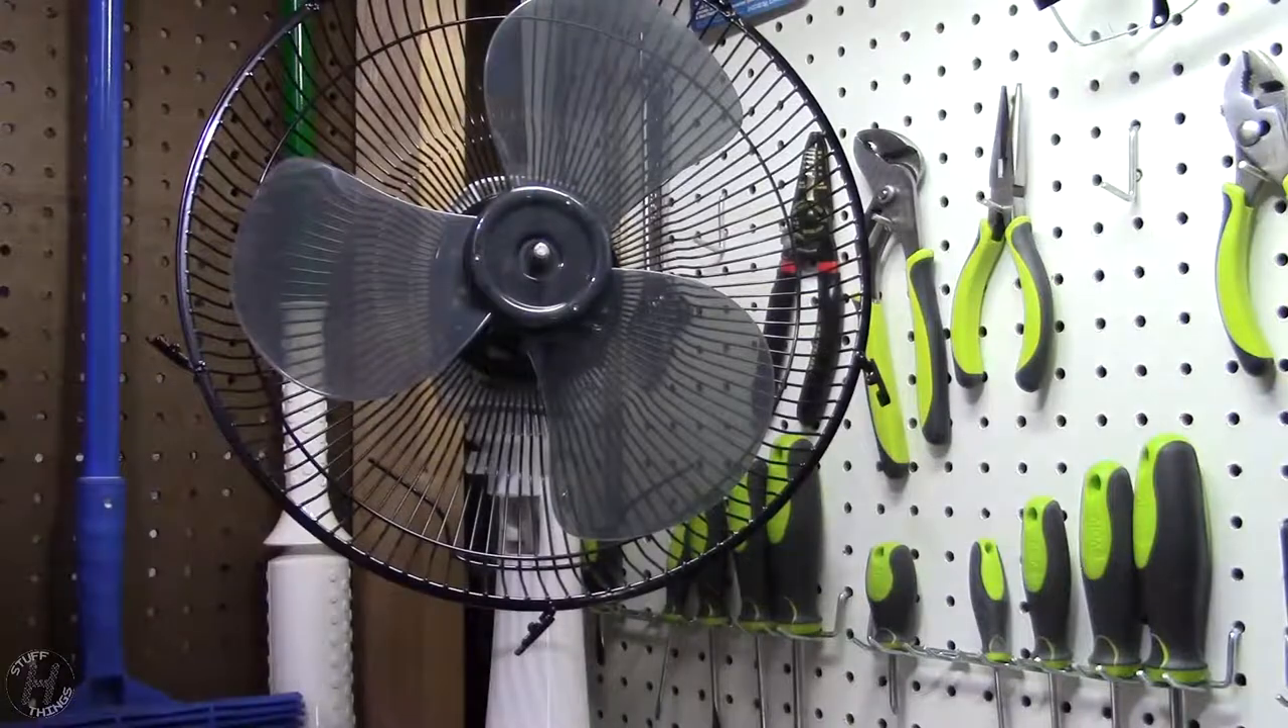I didn't put the blade nut on there.